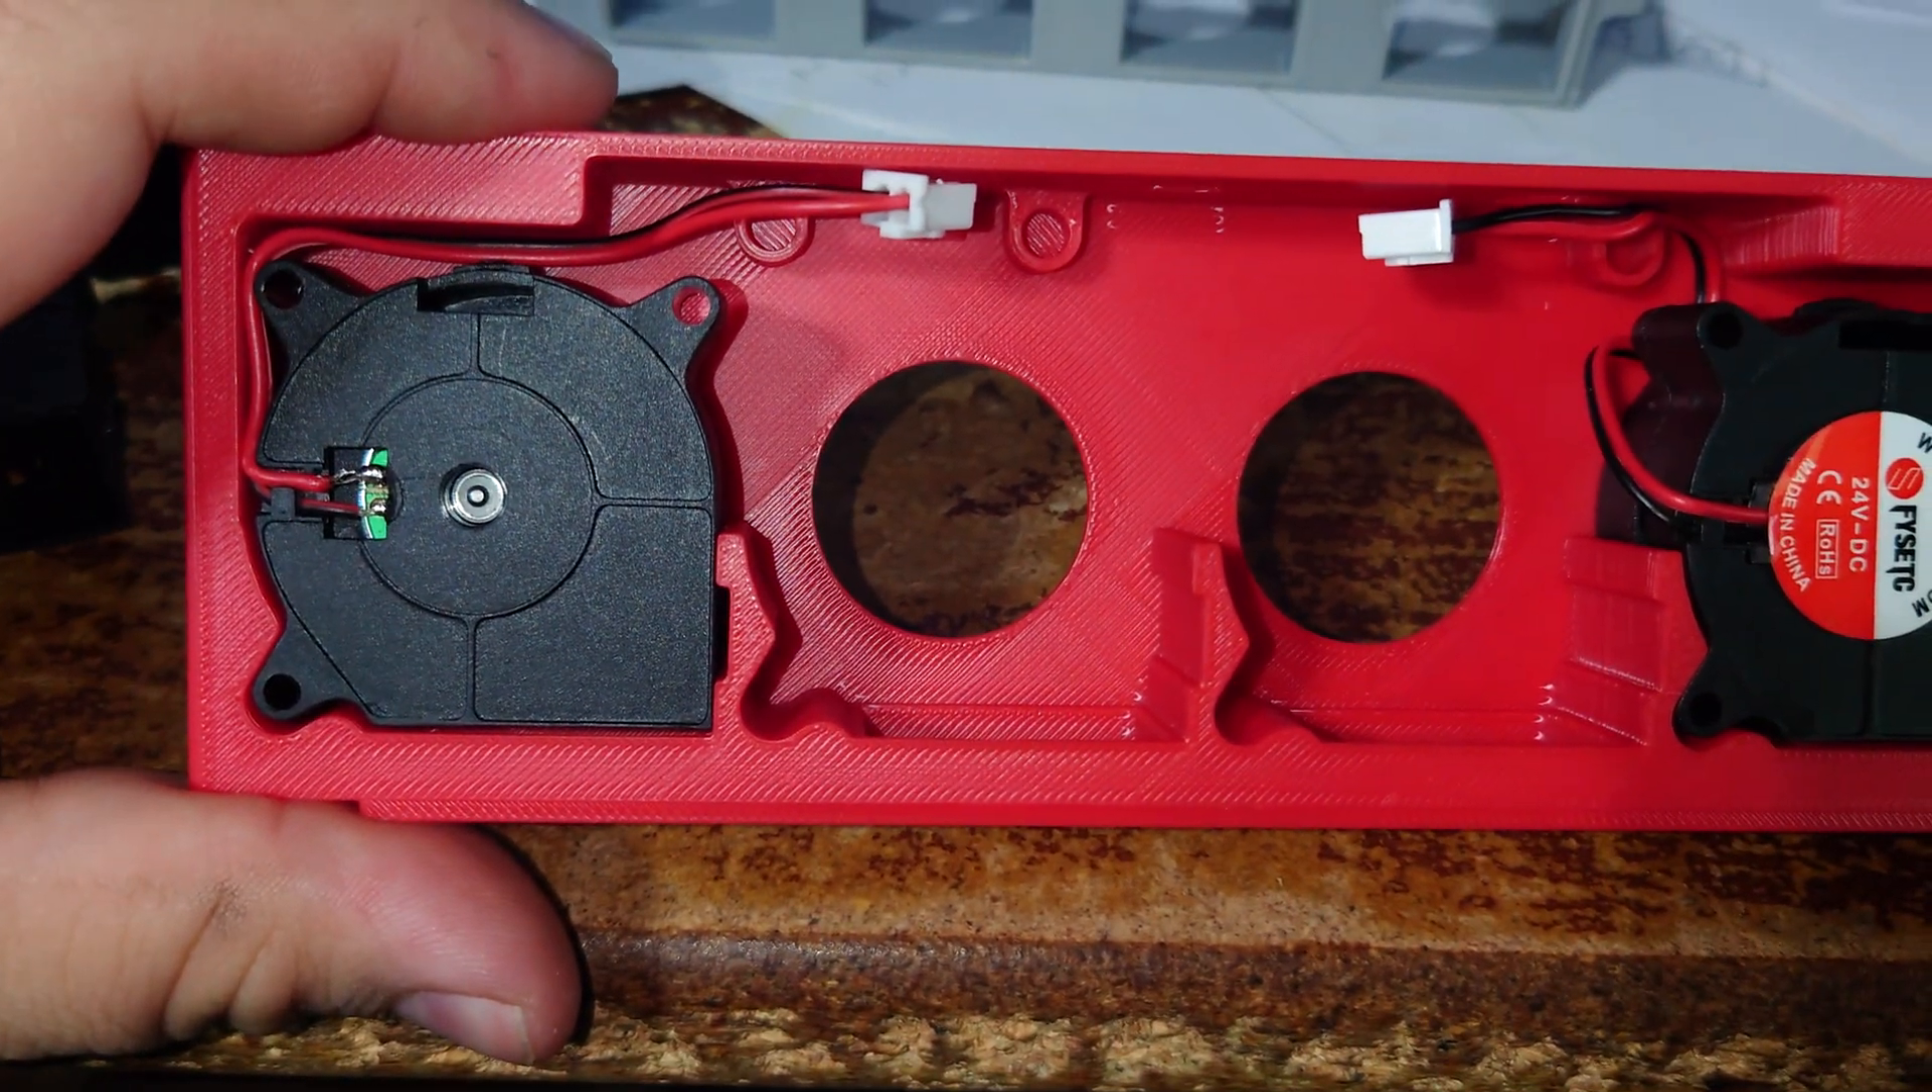It would appear that after adjusting for ABS shrinkage, the fans fit a lot better.